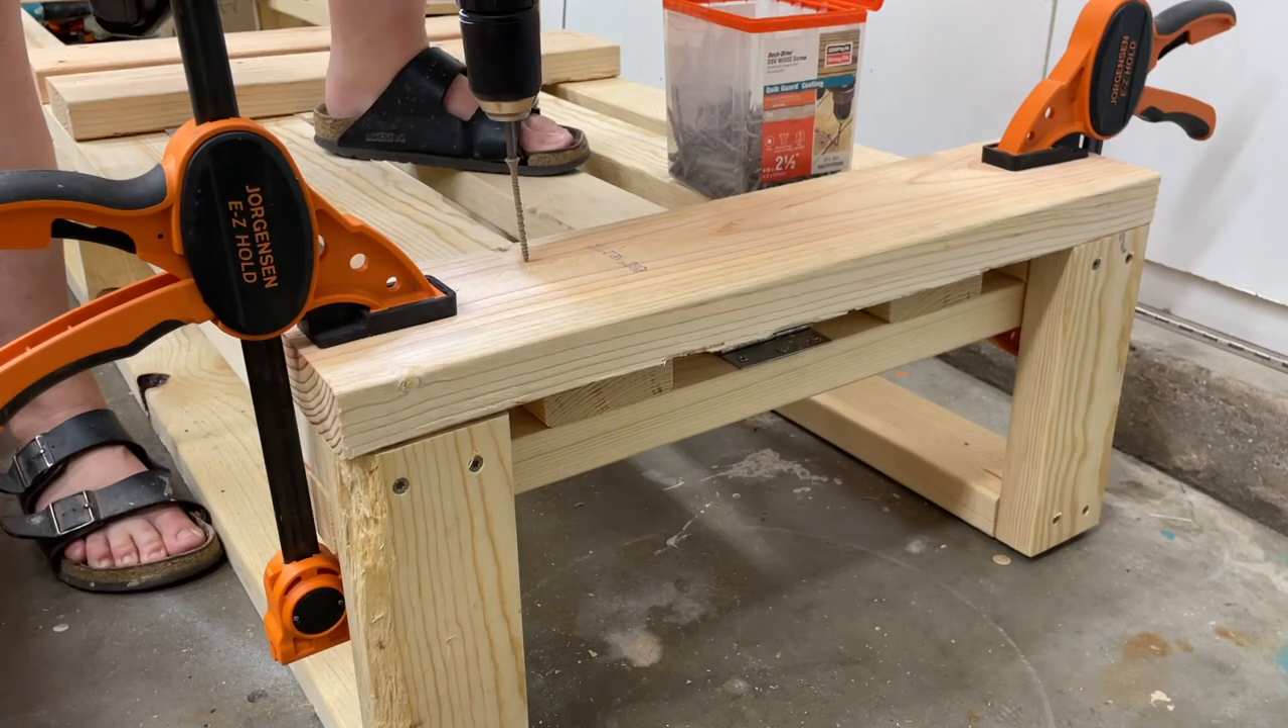Then I moved all the way up to the top and put the very top slat on.